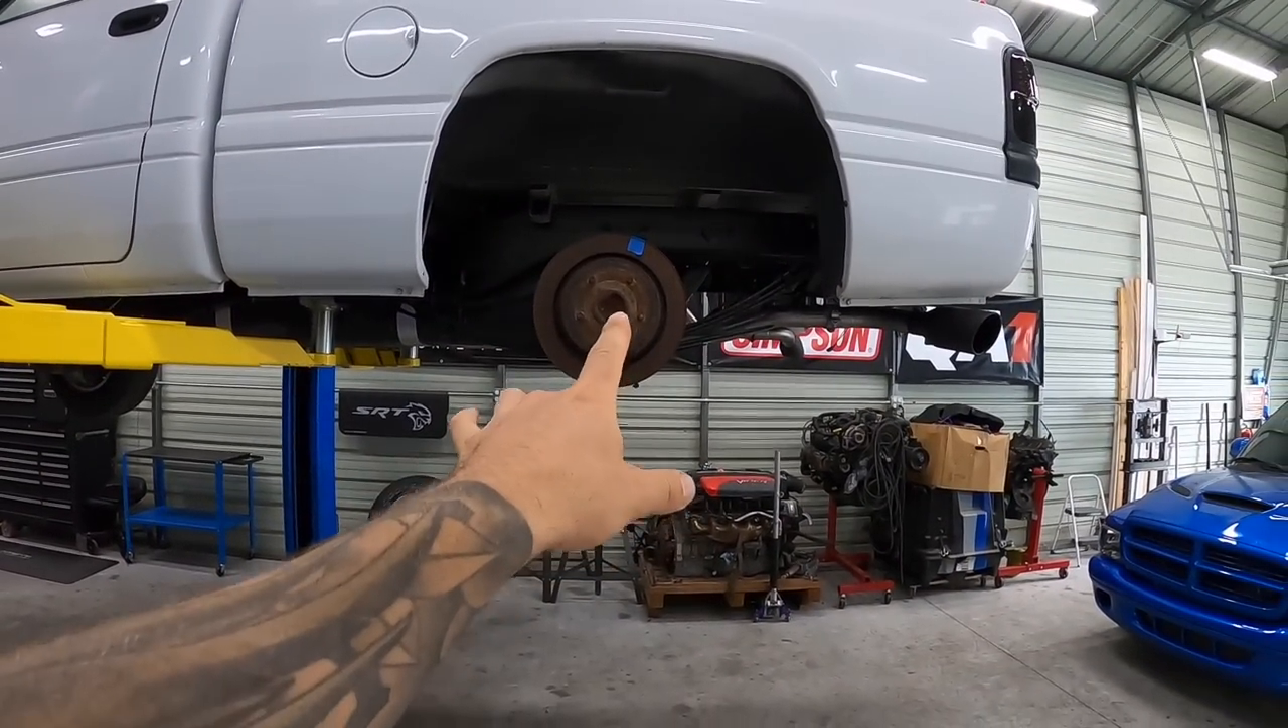I need to get some lug nuts so I can actually put the wheels on to put it down.